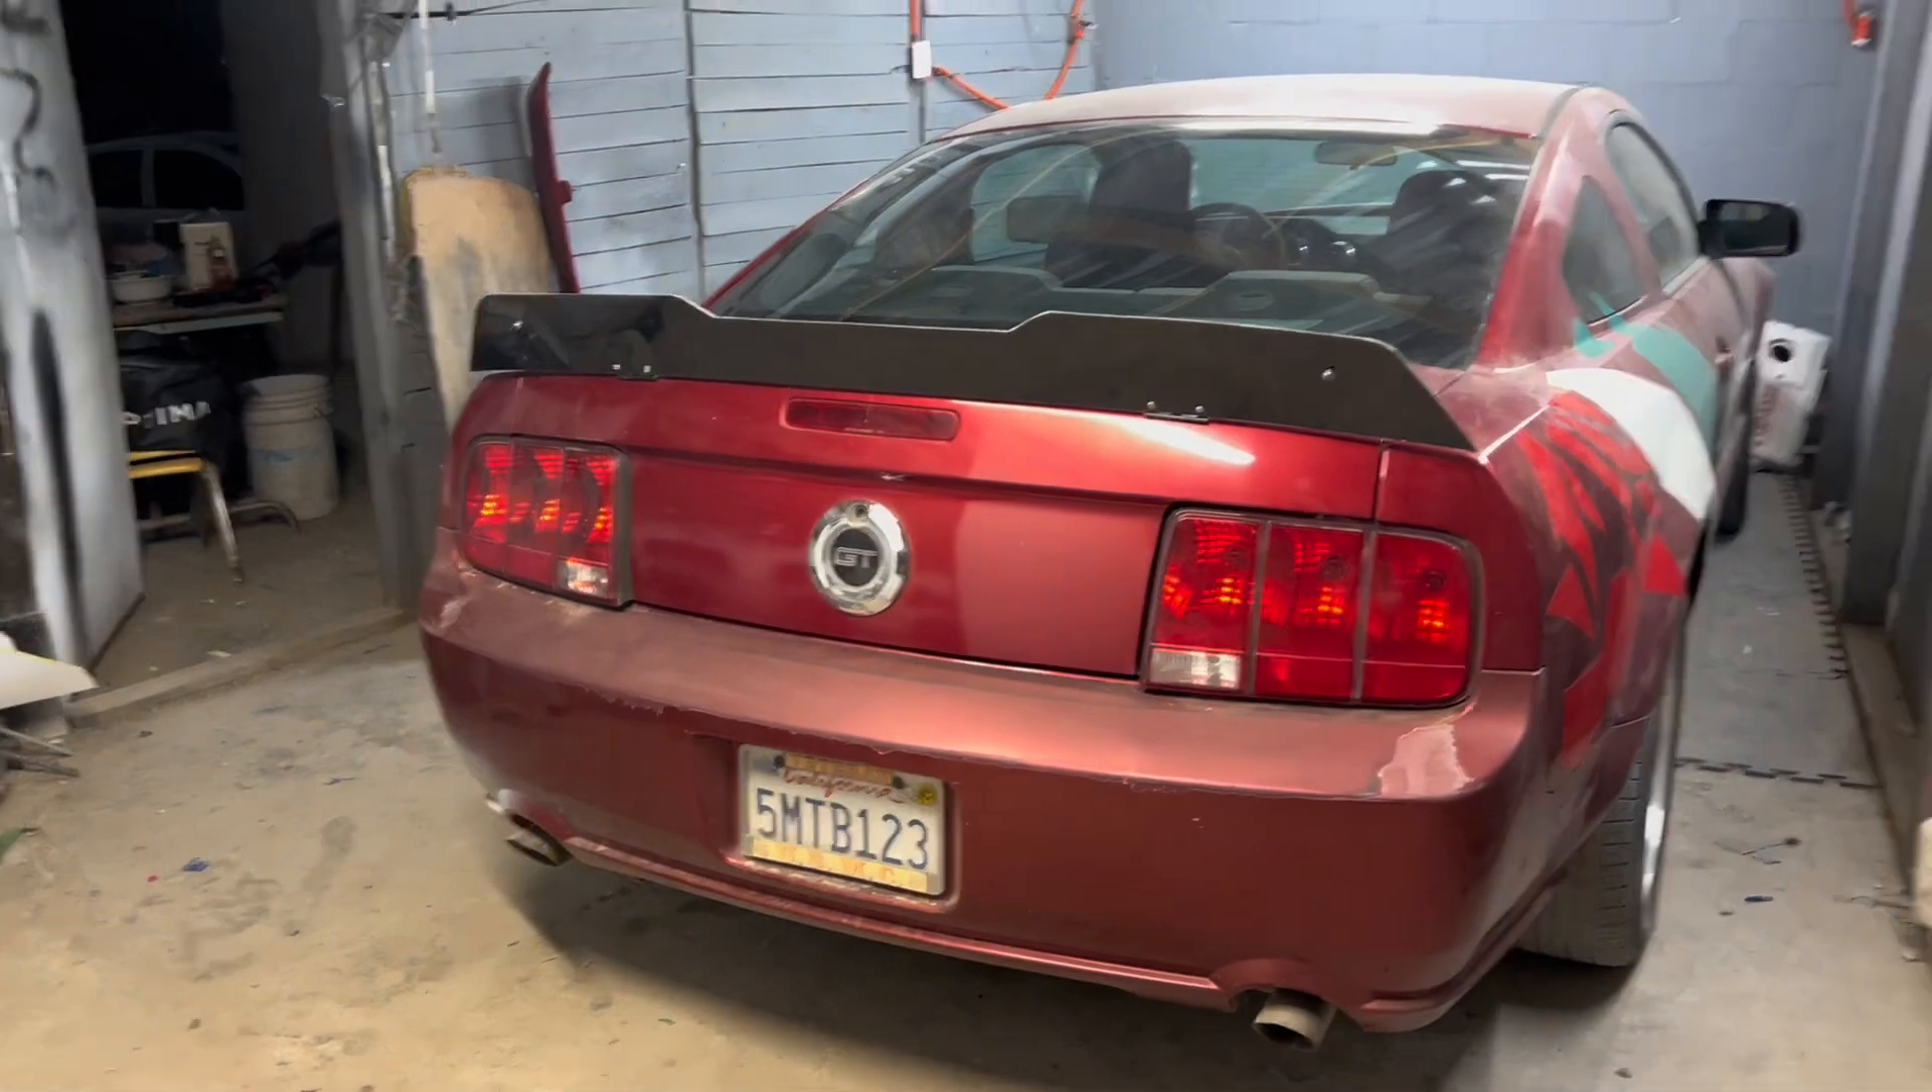Pues ya quedó instalada la pieza del alerón amigos.